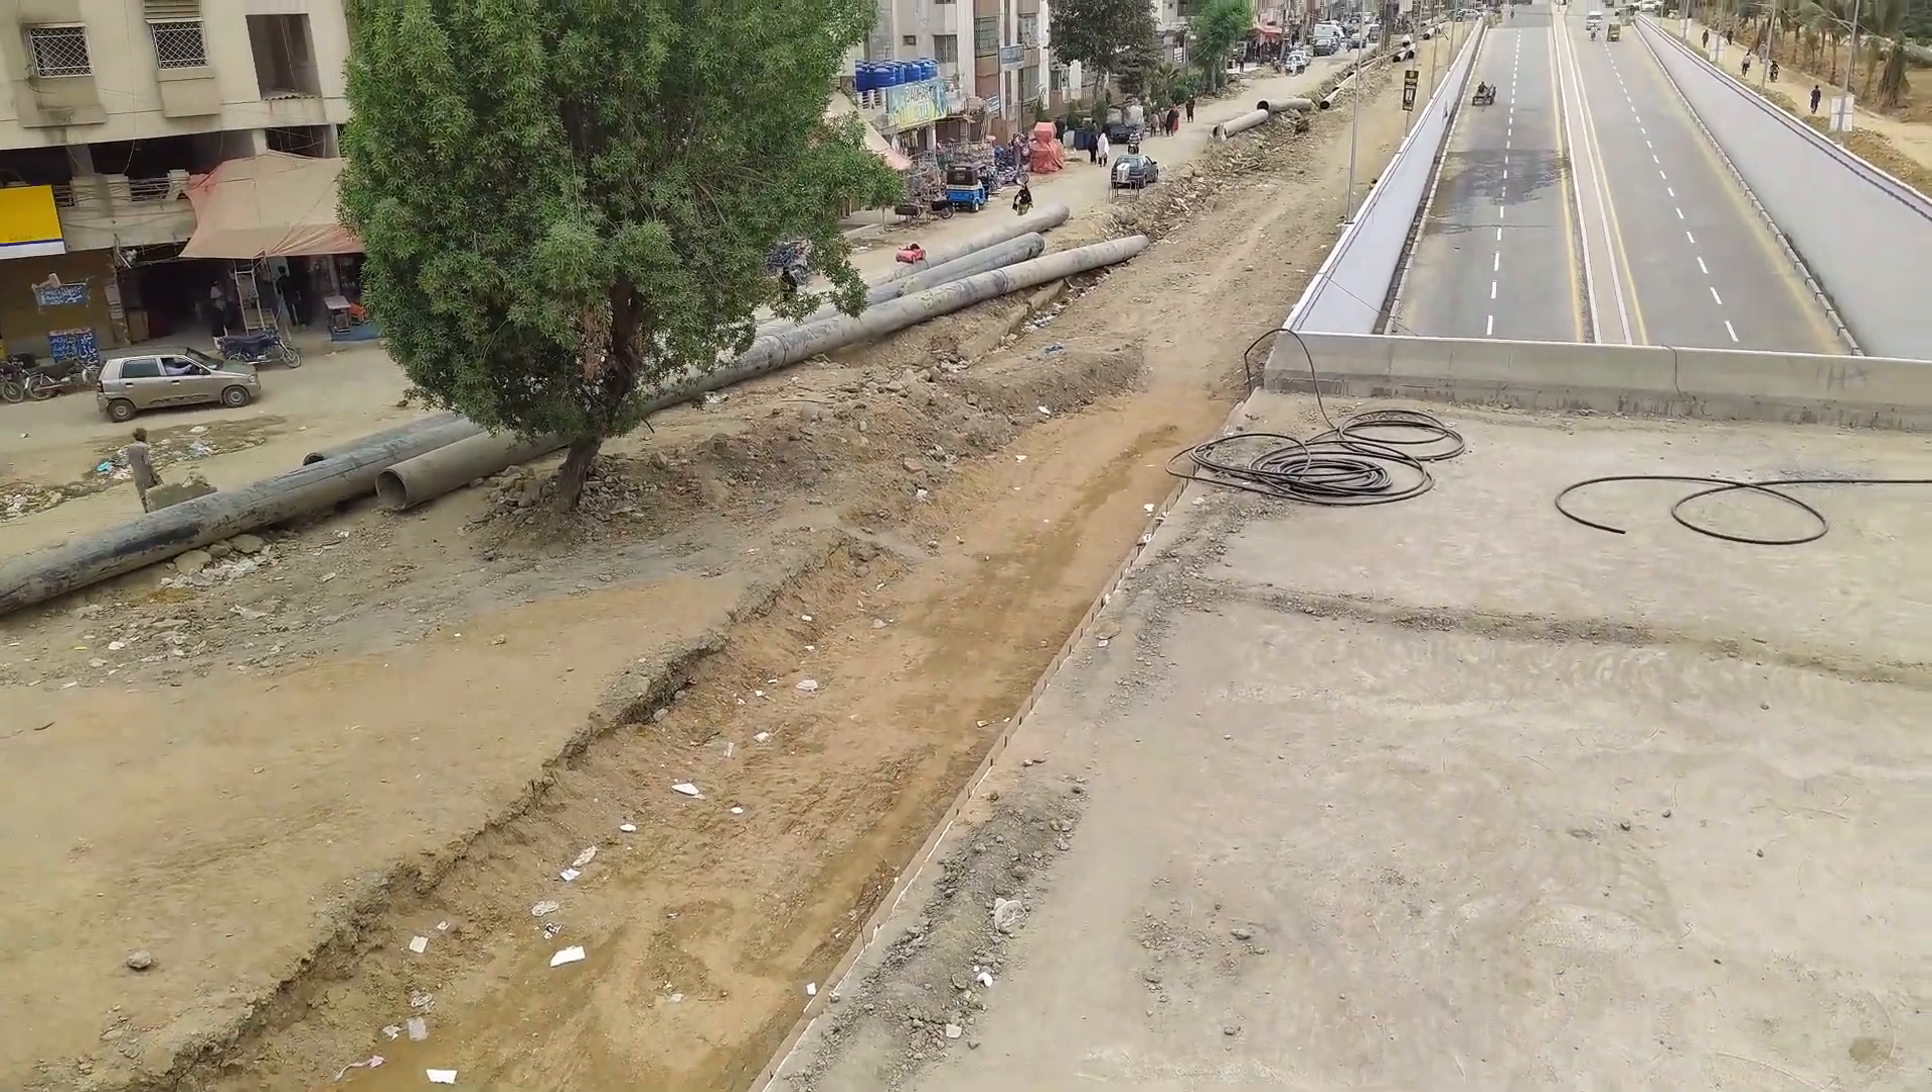یہ ٹرافک کے لئے ابھی کلیر نہیں ہے پانی کی لائنیں یہاں رکھی ہوئی ہیں کیونکہ ابھی تک ڈالی نہیں گئی ہے۔